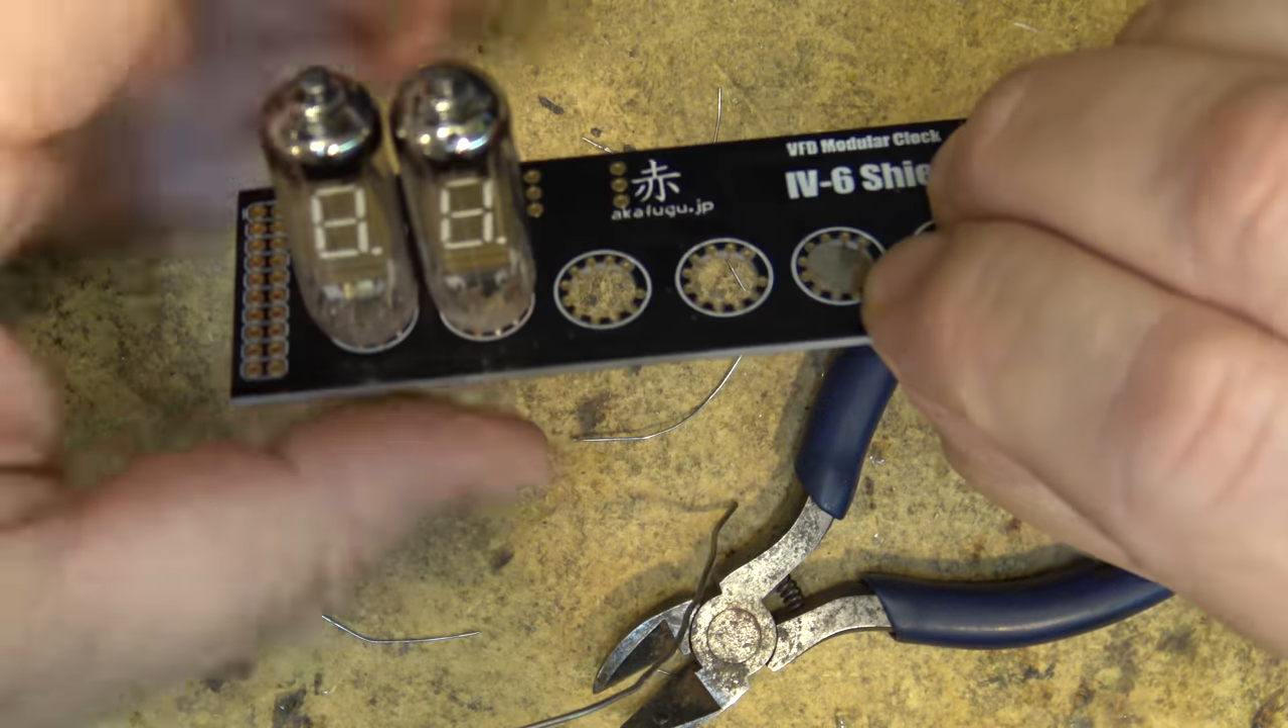That's two tubes mounted.